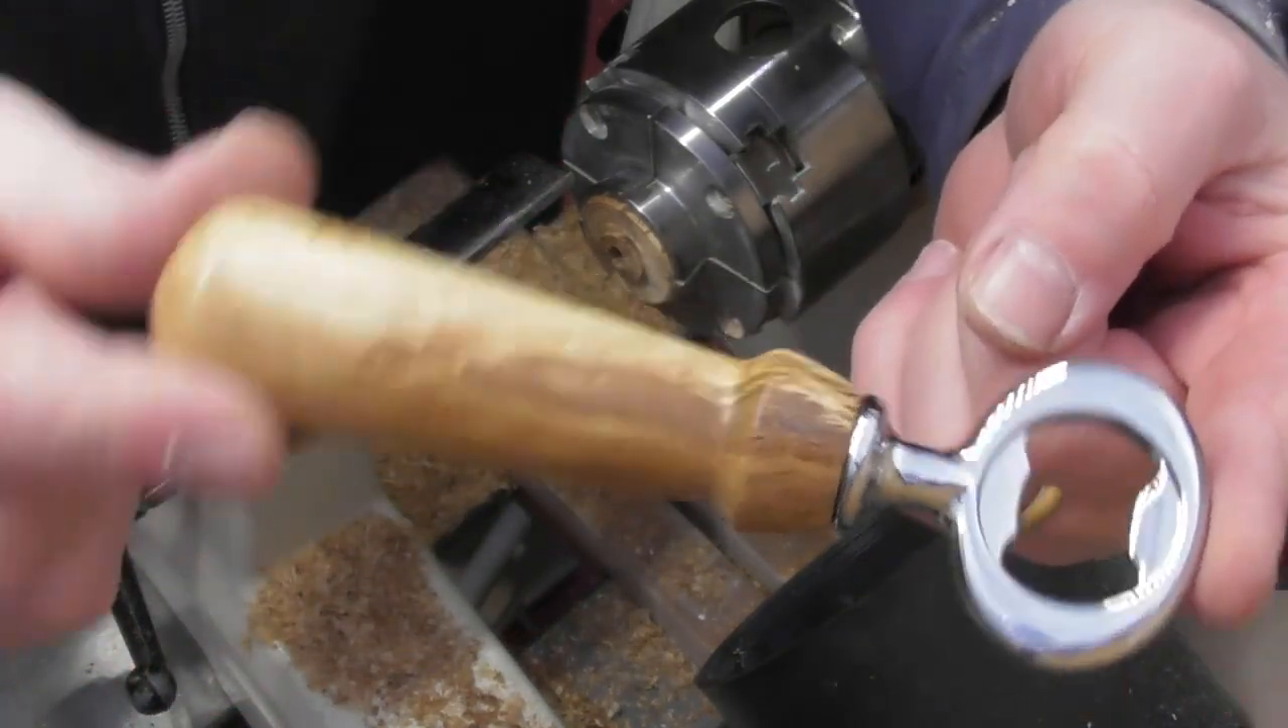There we go there we have one finished bottle opener kit.